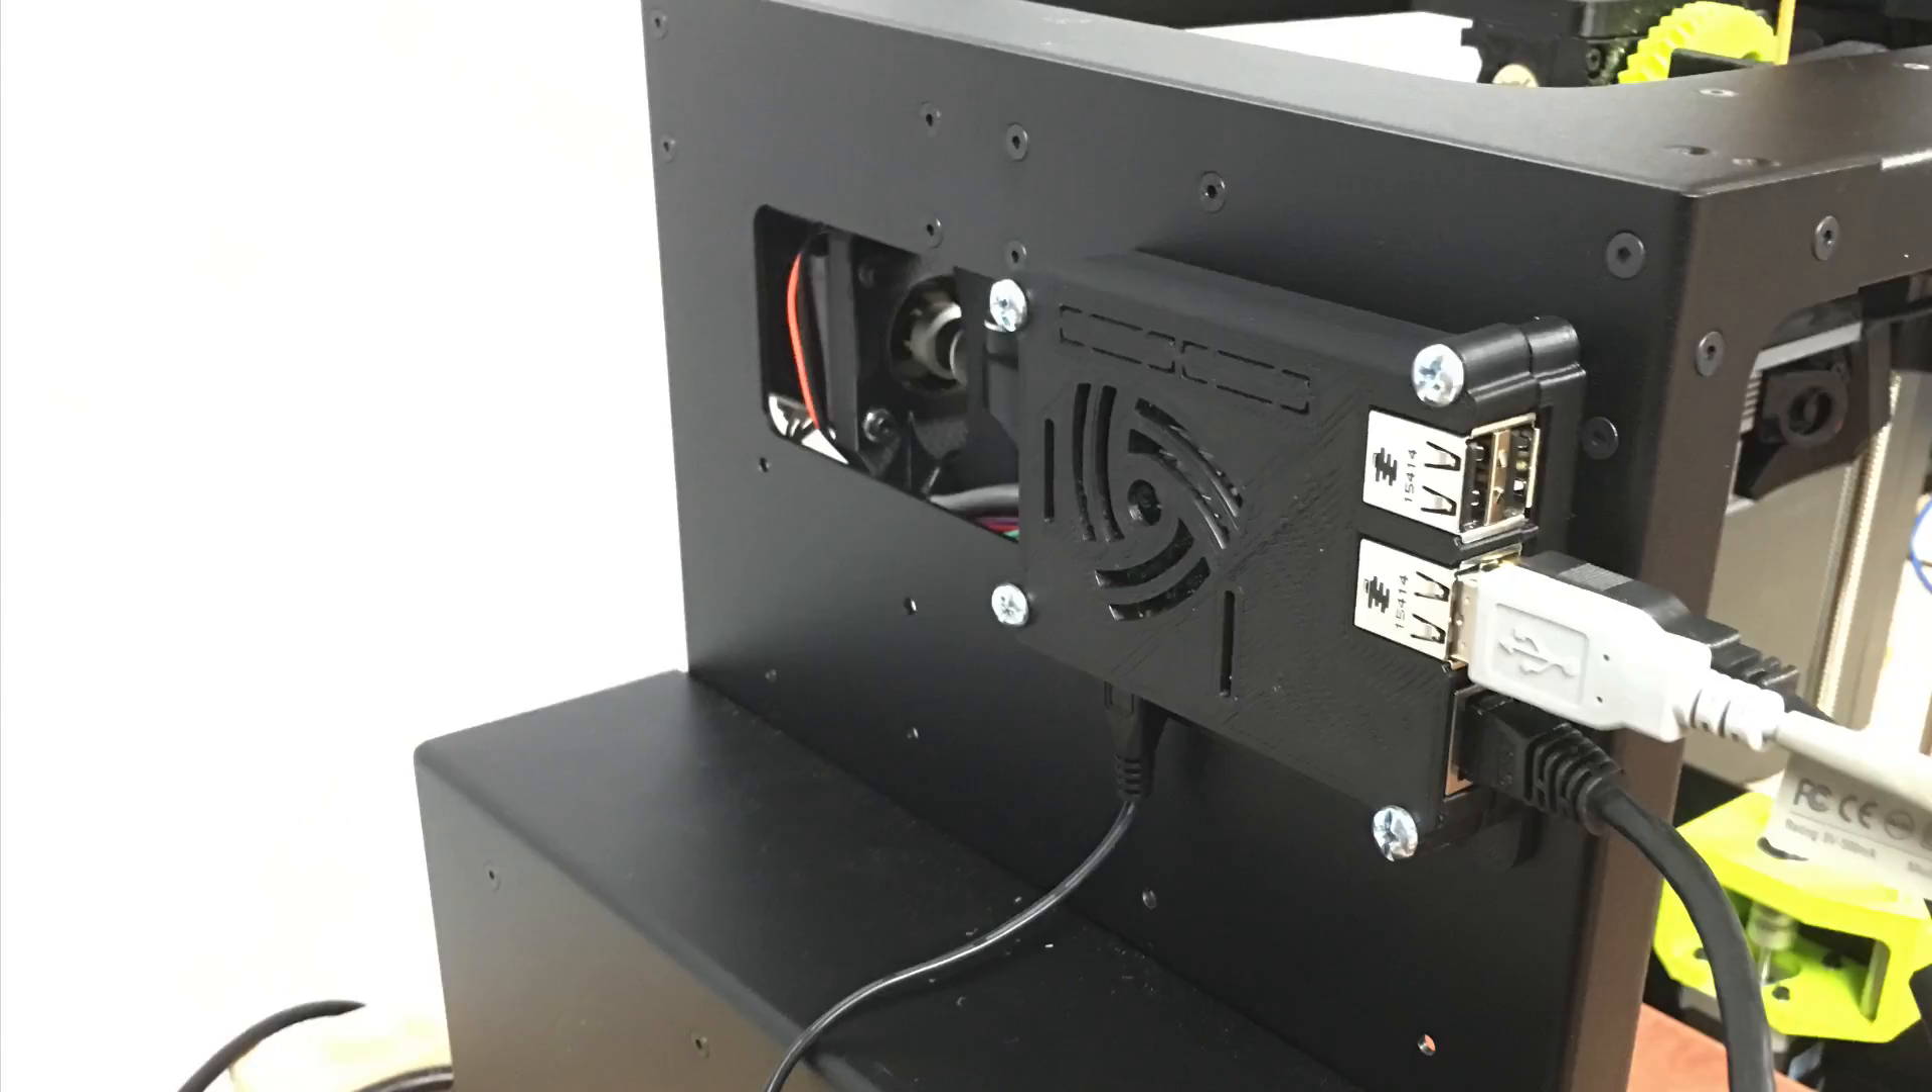But once I put it together, and once I got the screws in, I was able to screw it in and it fits reasonably nicely to the side of the LulzBot Mini.